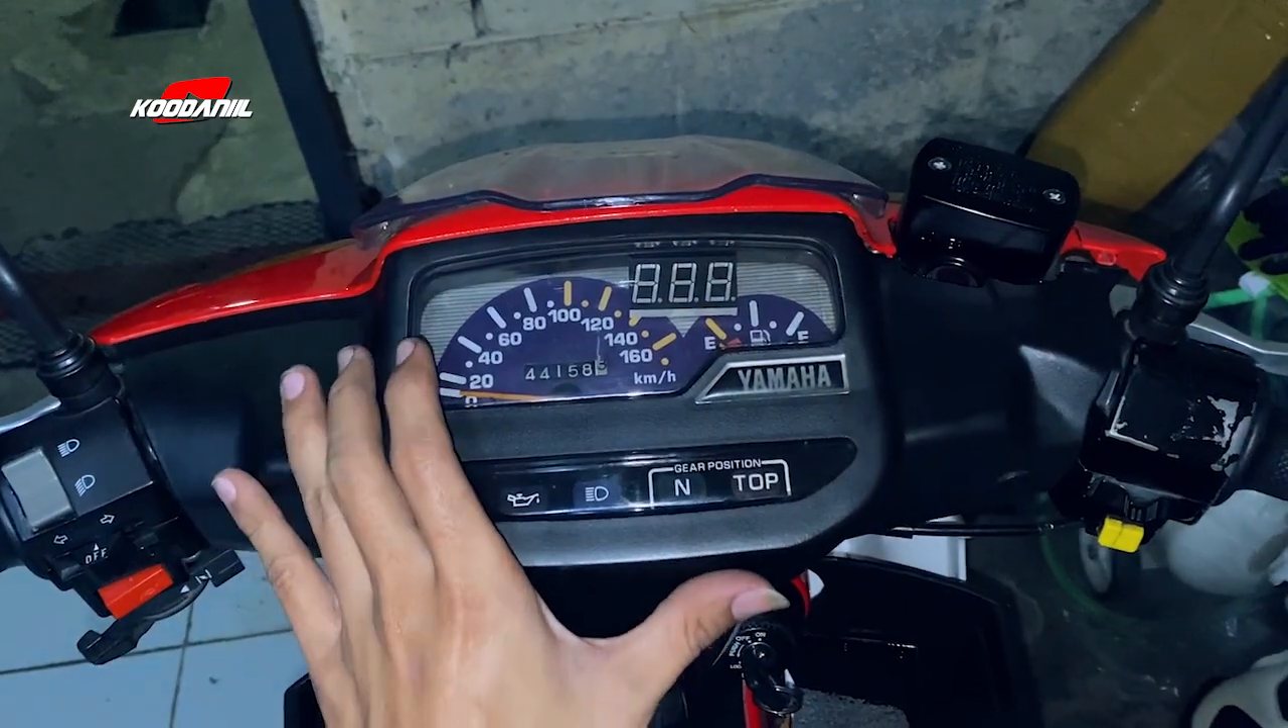Sekarang speedometer gue udah Terpasang rapih semuanya.